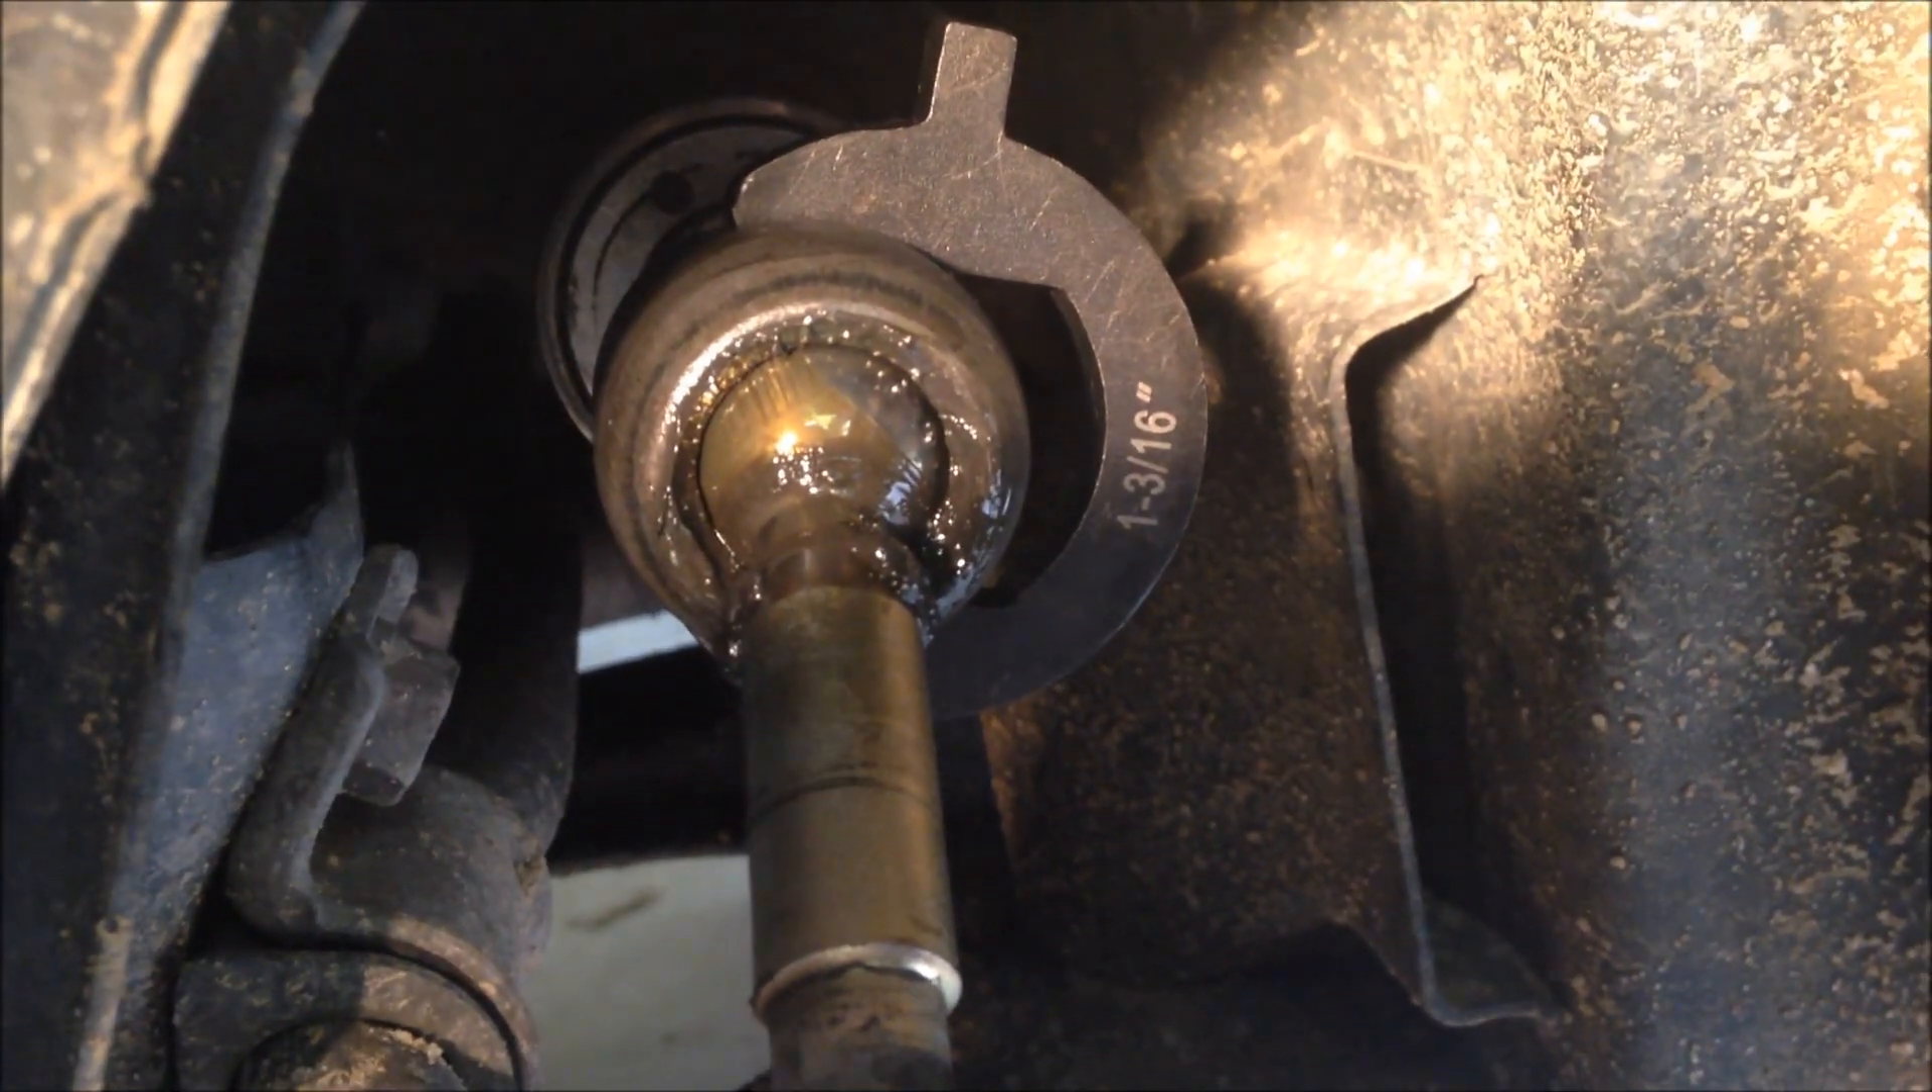As you can see, the wrench end fits on the inner tie rod, and this one is 1 inch and 3 sixteenths.